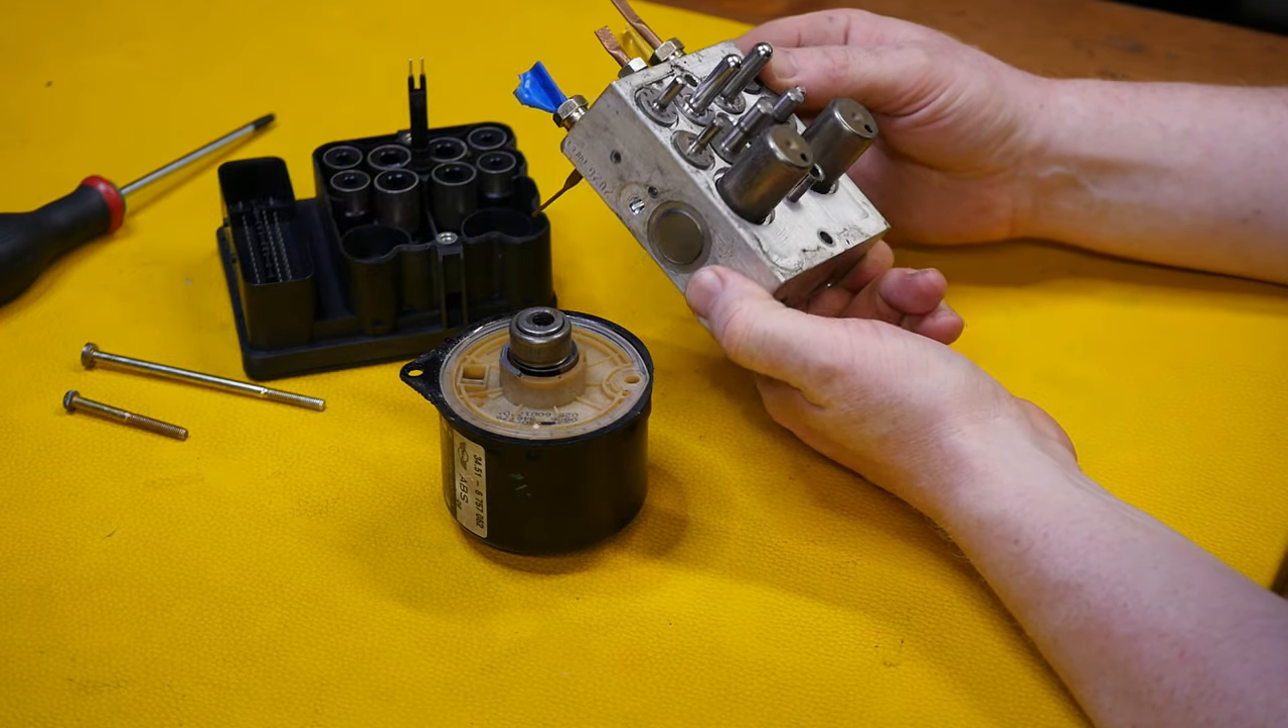The motor has just come off quite easily there.